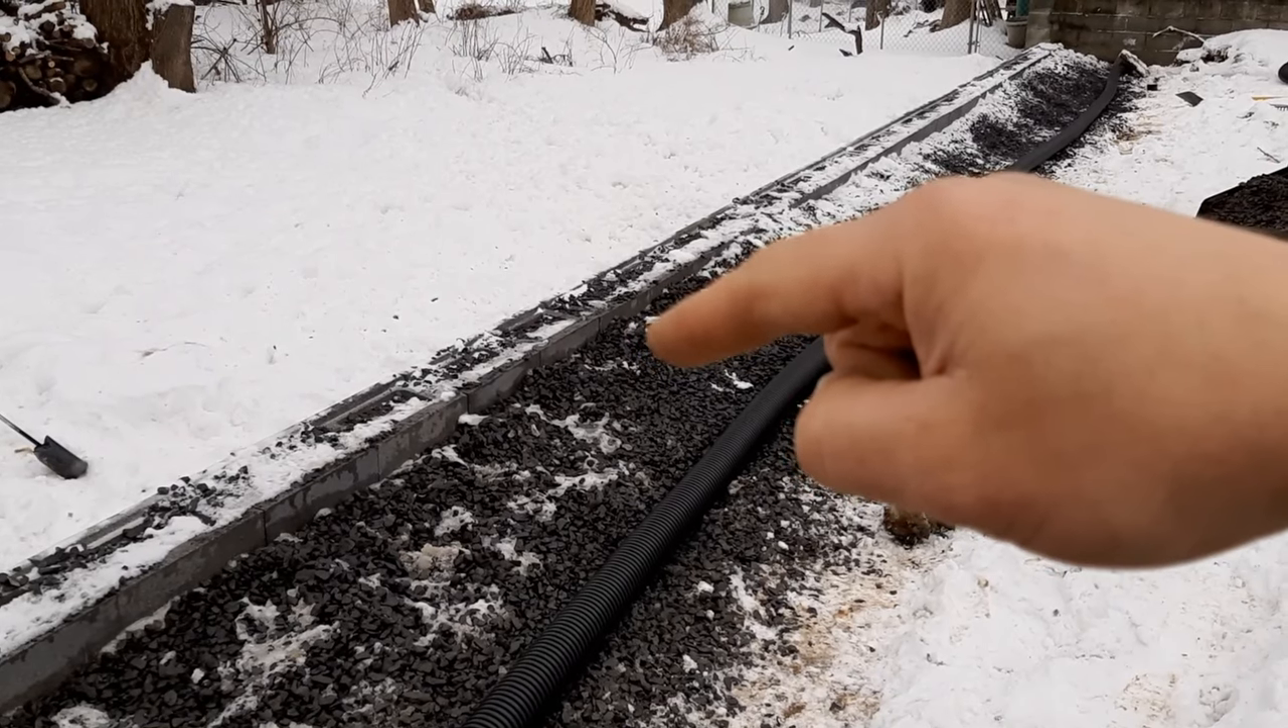The final part of our drainage system is in. This pipe right here is called the heel drain.